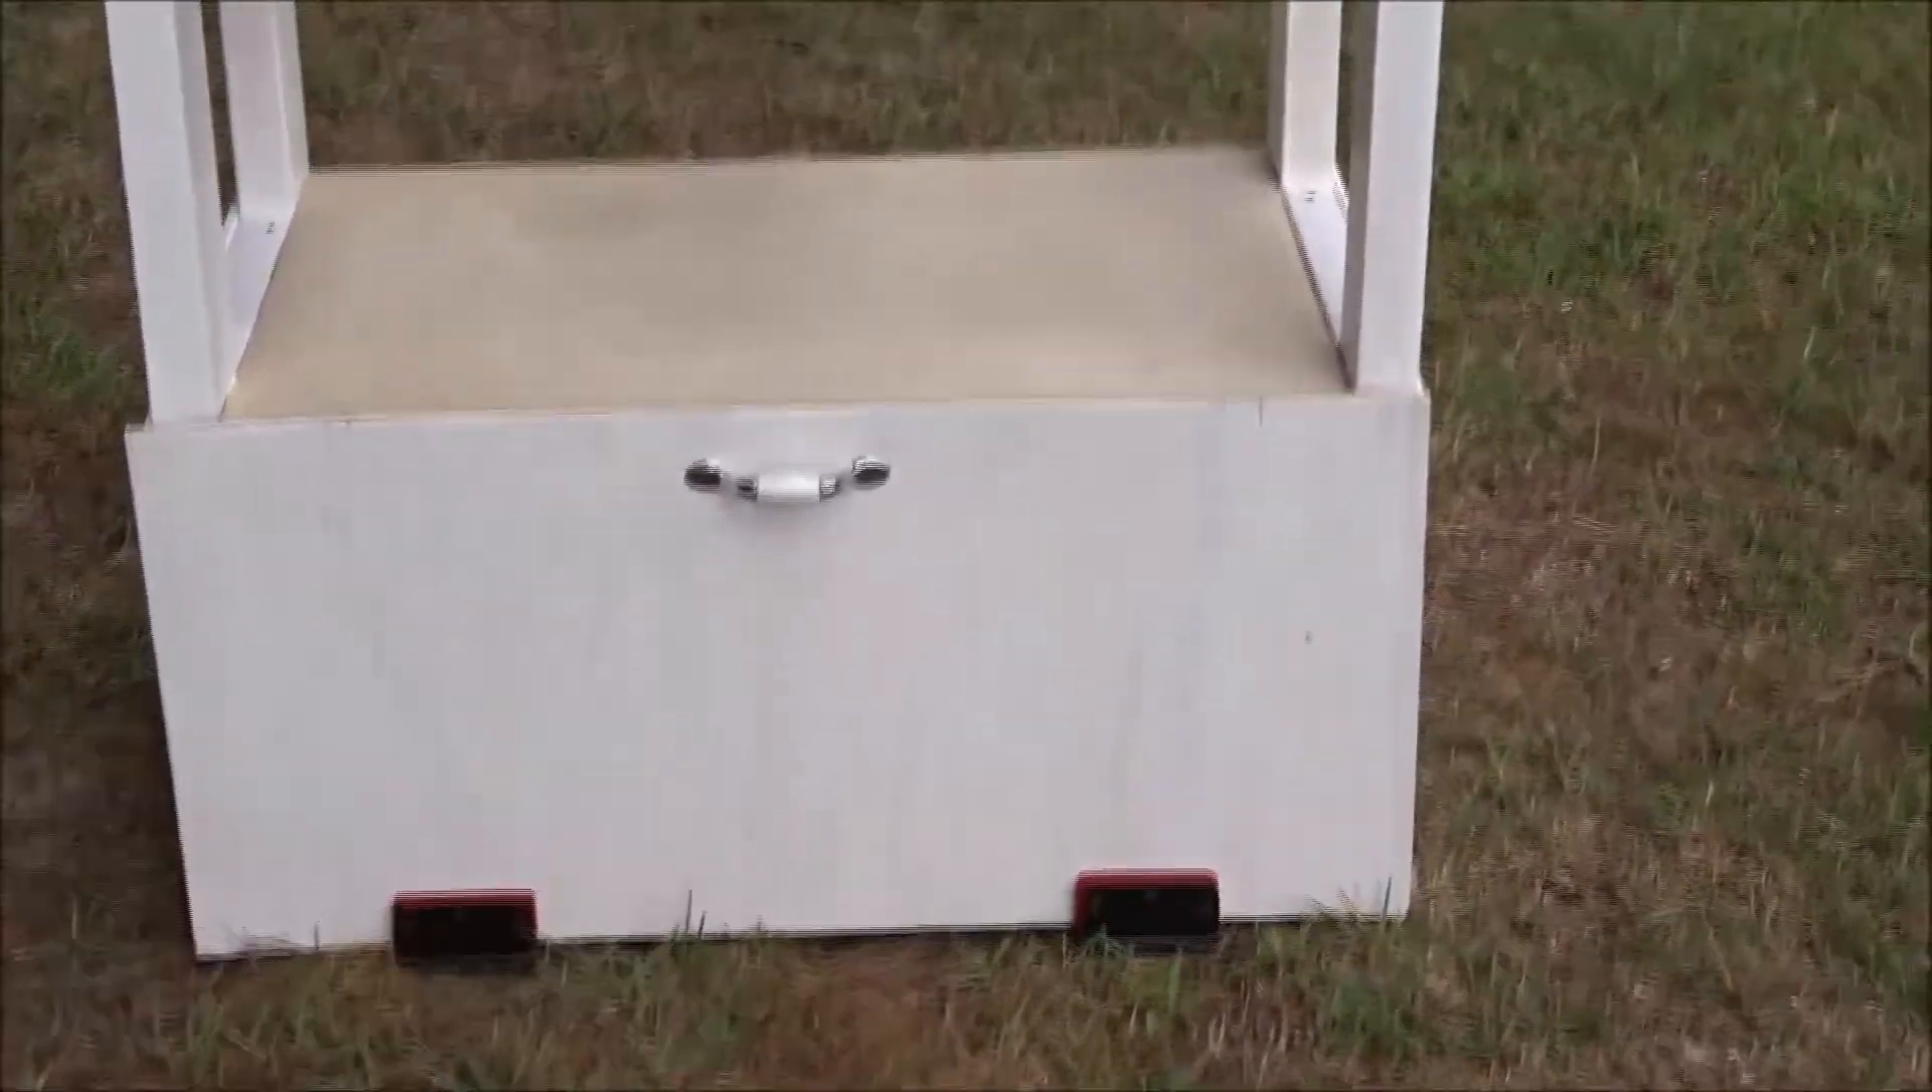I got the hardware on. I got the door on, the hinges on.